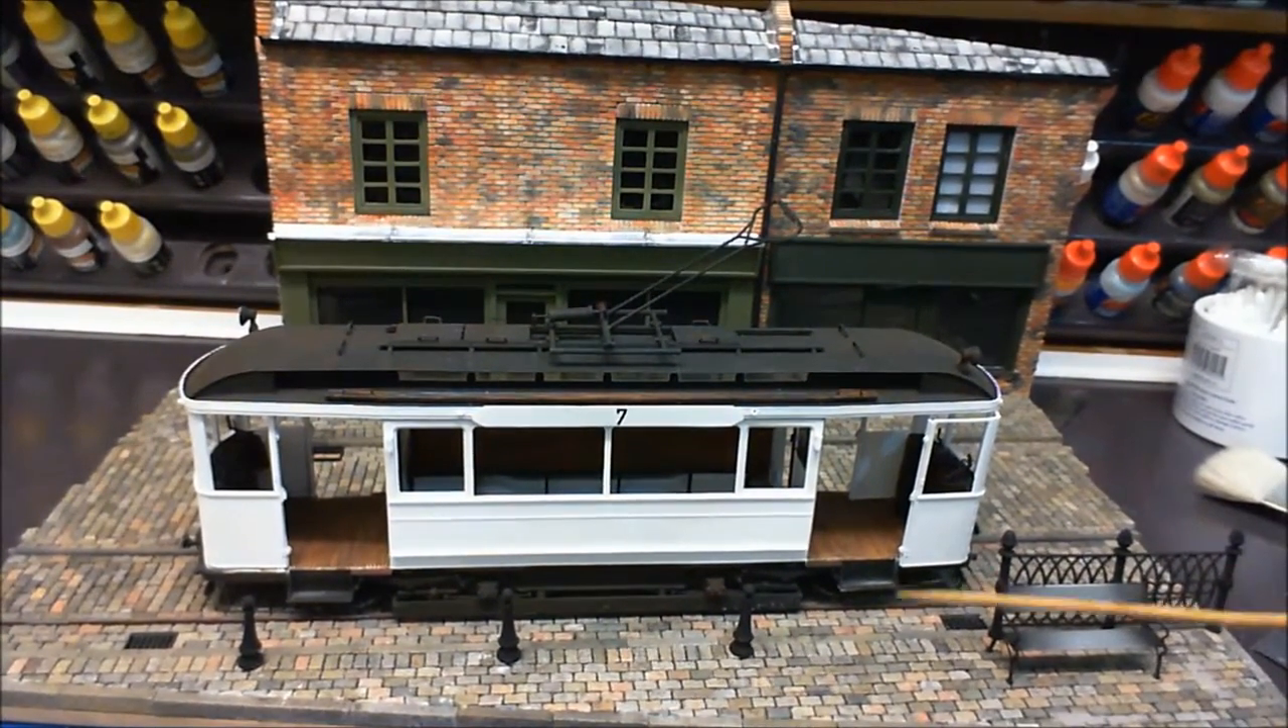There's quite a few figures to go actually in the tram and on this bit on the front we've got a passenger actually getting on.